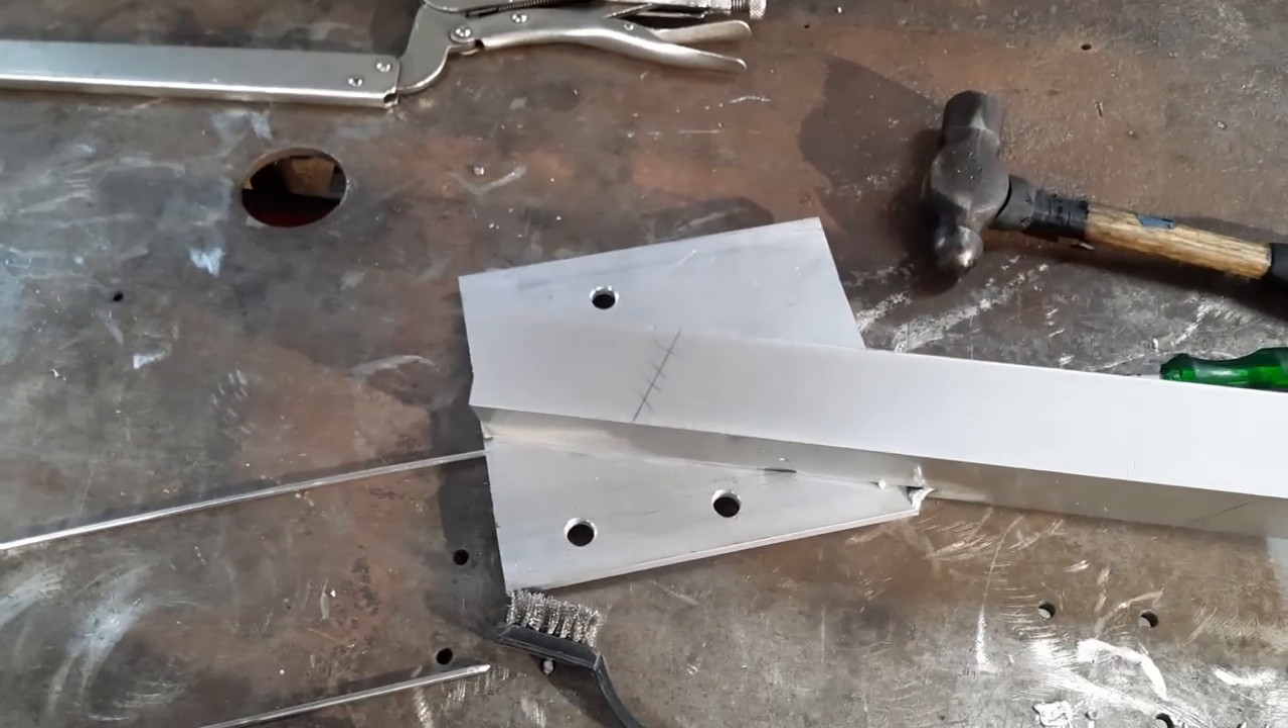I've already drilled the bolt holes in the top plate but I still need to weld it.